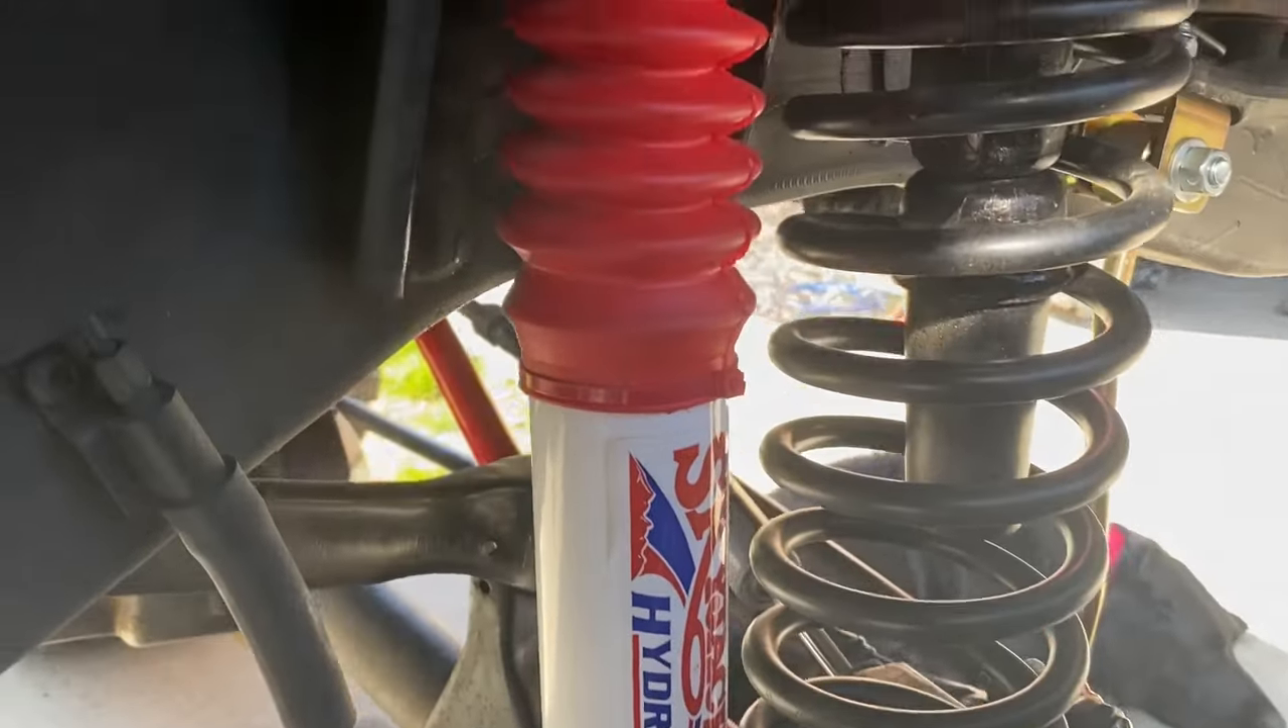So at this point you can see that the skyjacker 700 series shocks are installed.